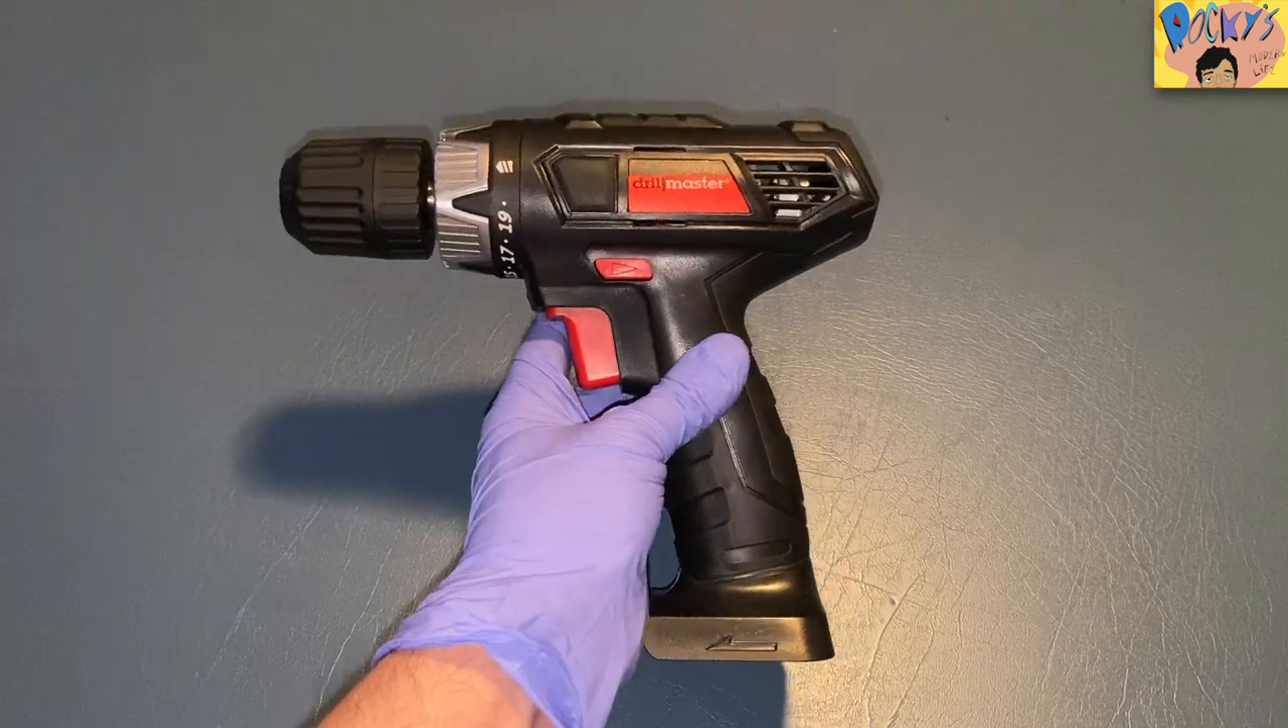I took the battery off and I just want you to get a good look at it before we take it apart.